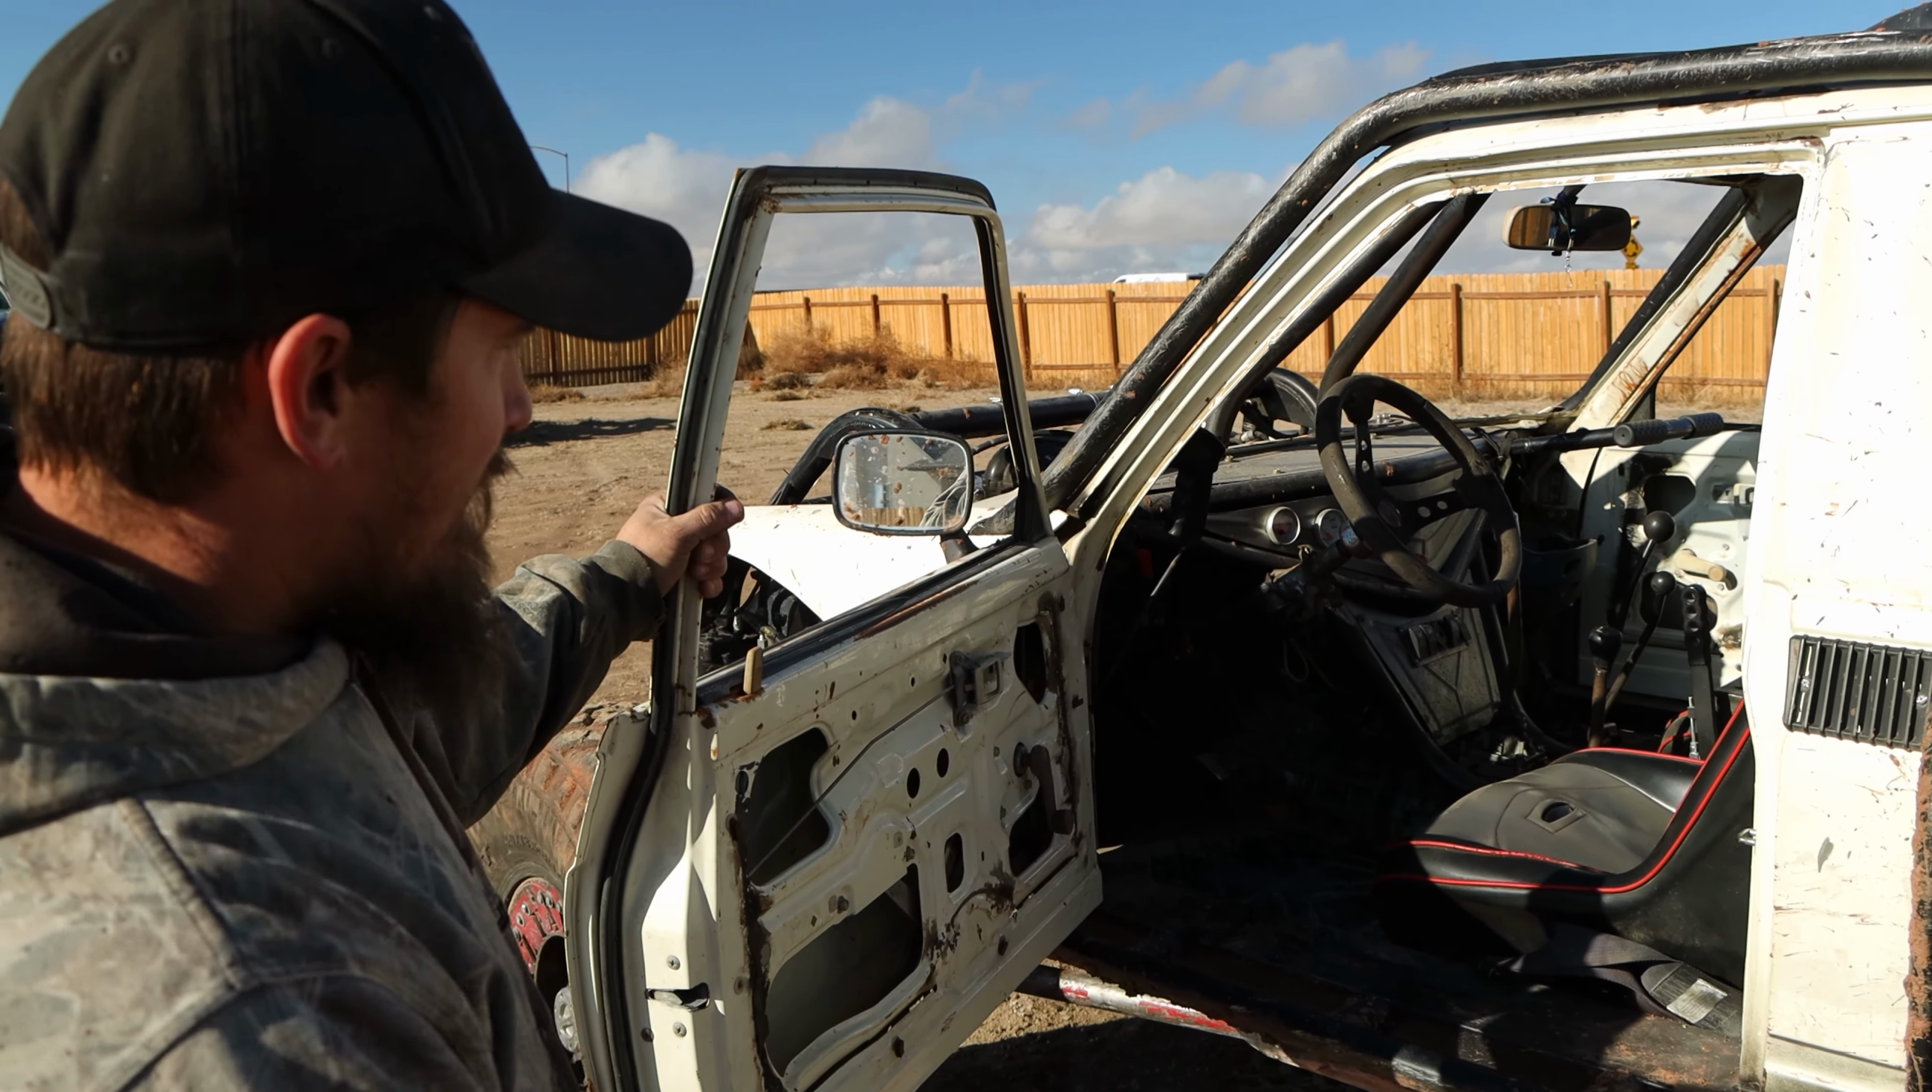The doors ain't got no panels on them not finished yet.